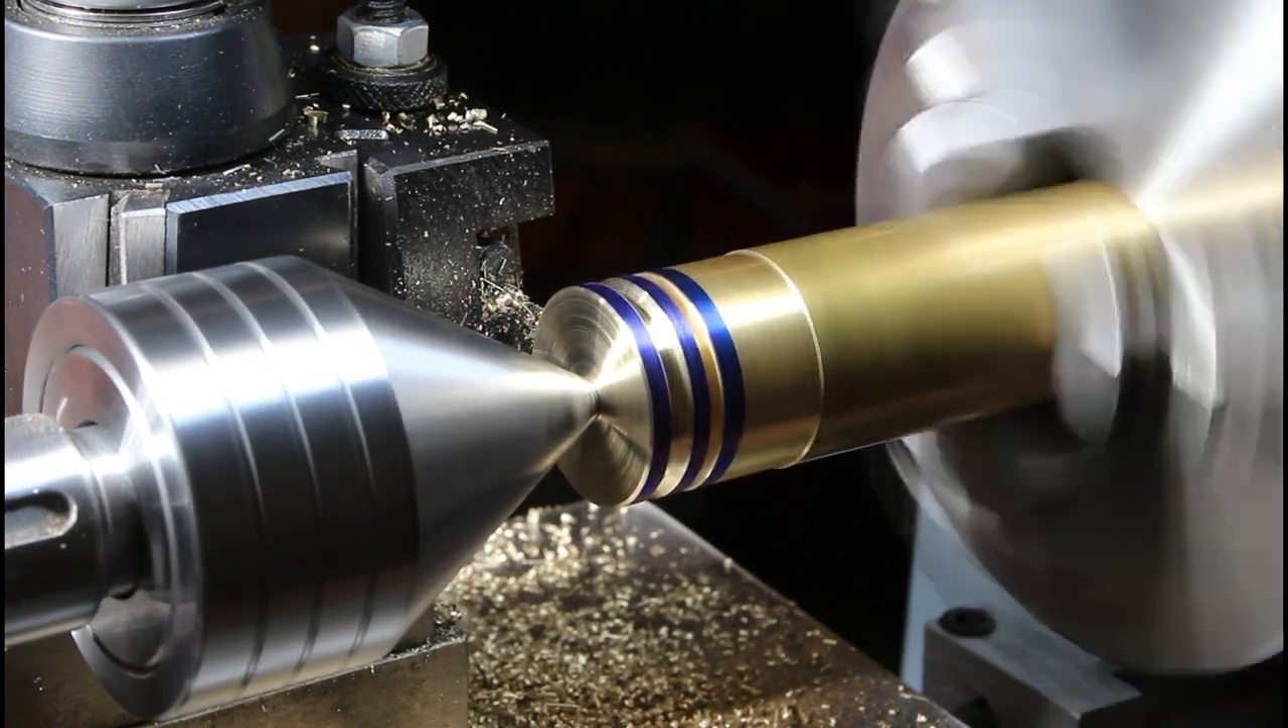So yeah, I guess I have enough stick out that I should really have had the live center in there all along. Now I do.